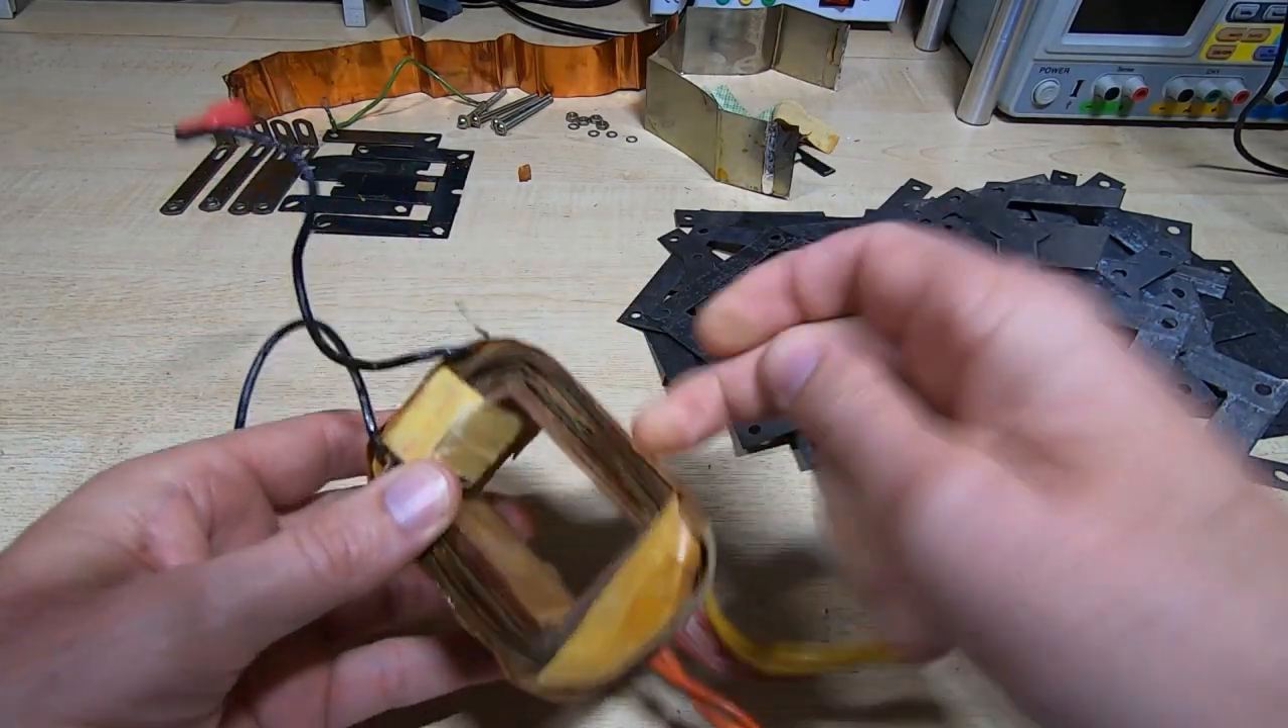So we've got the laminations out of the way.